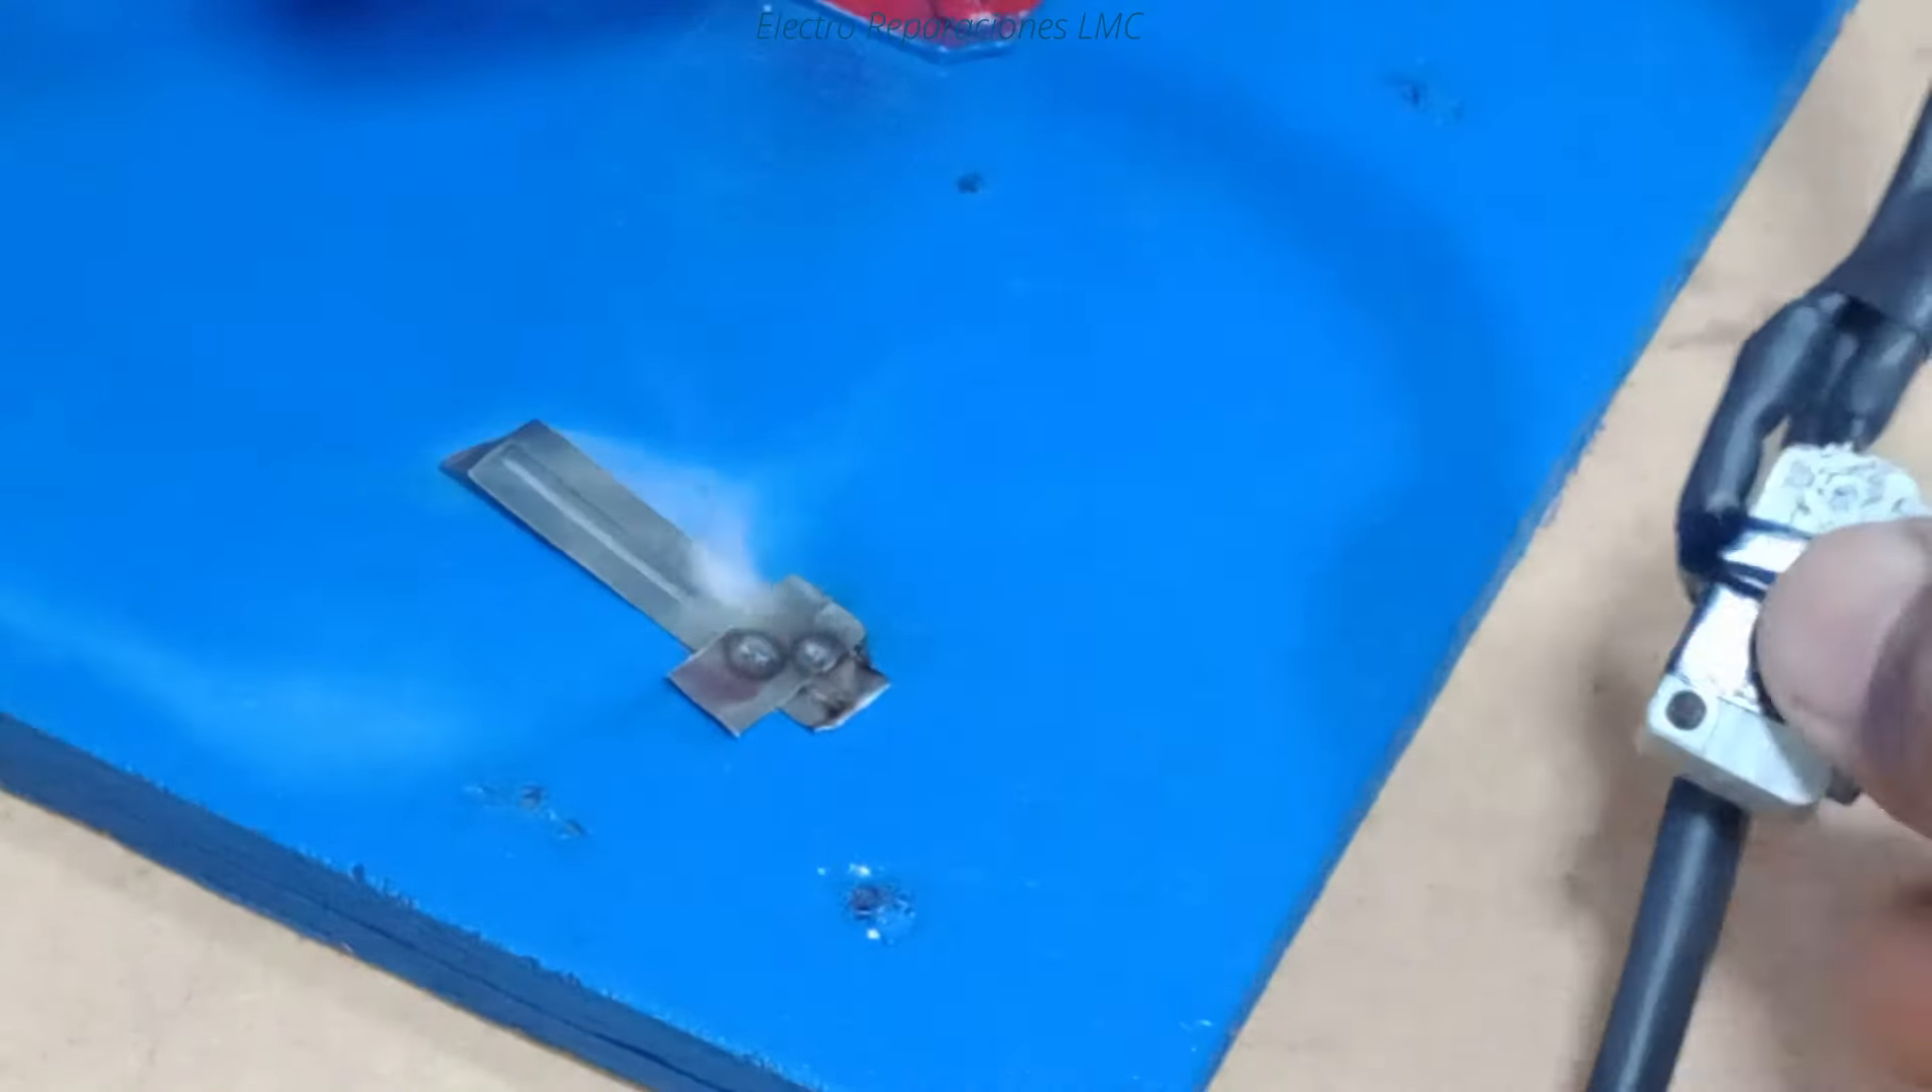Ahí tenemos entonces las dos piezas ya soldadas.